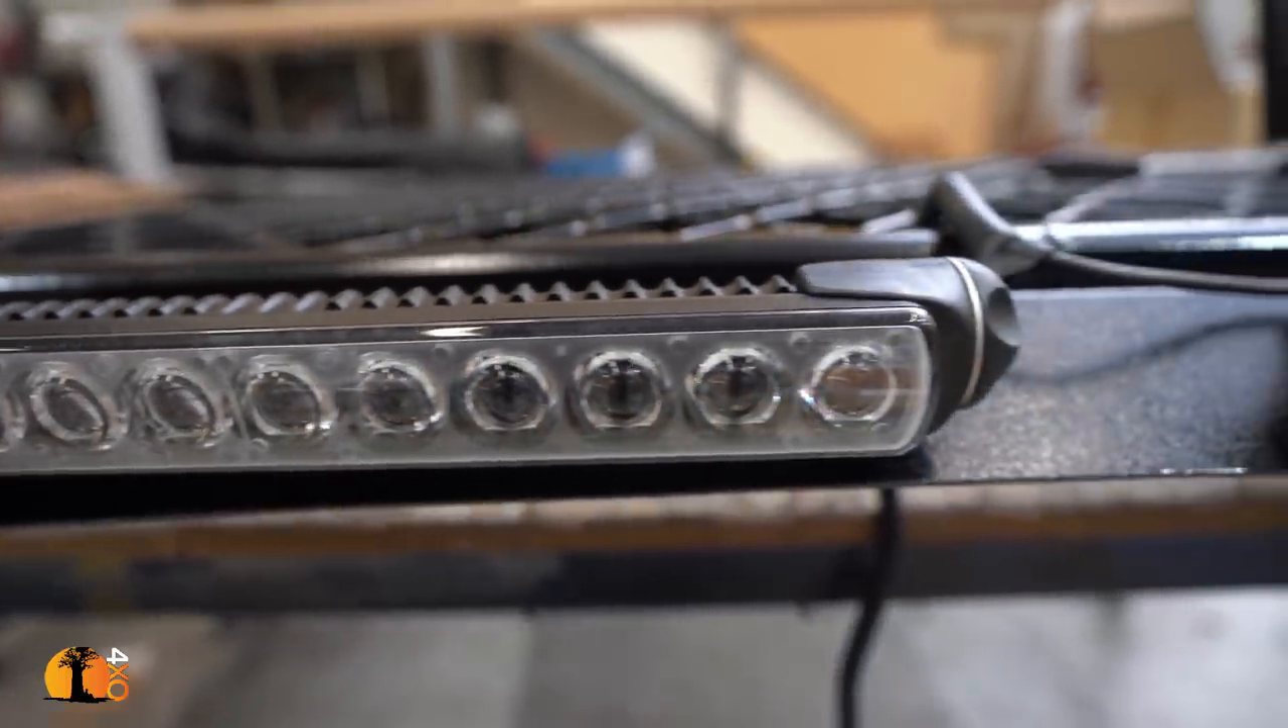The first stage of the roof rack build is done, with the low -profile light bars fitted.